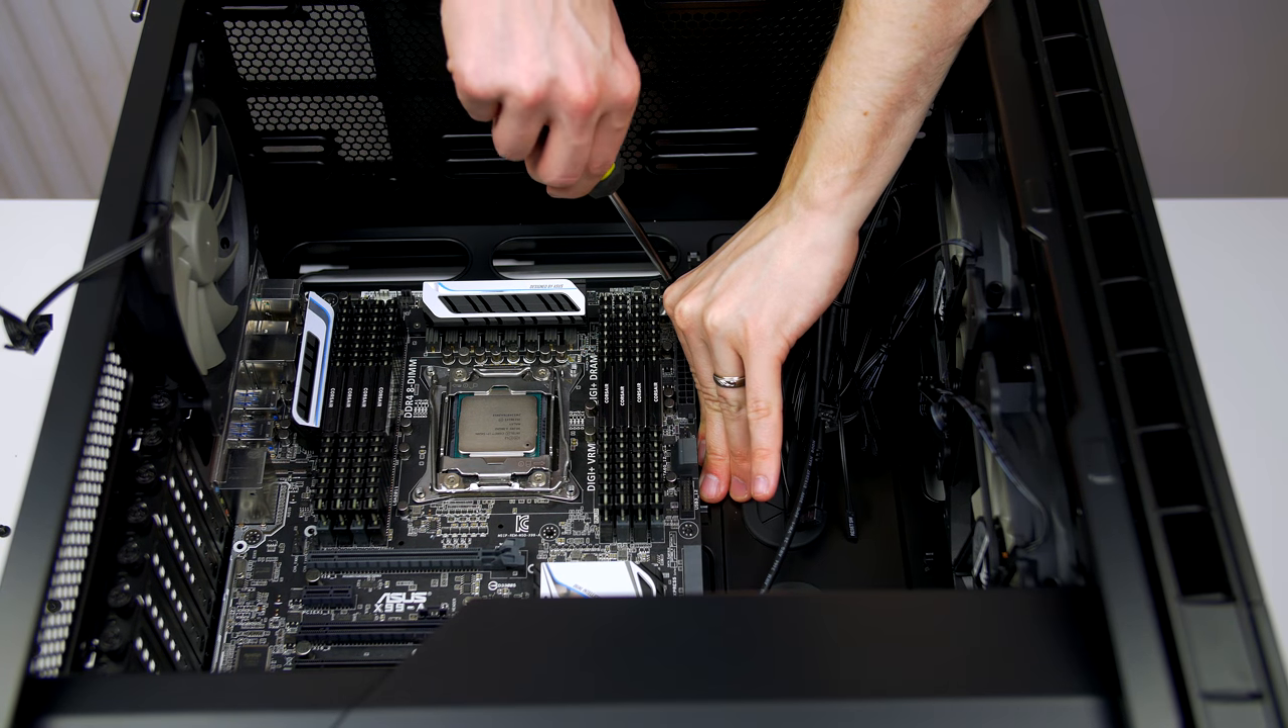So now that the motherboard is in the case we can go ahead and screw it down.